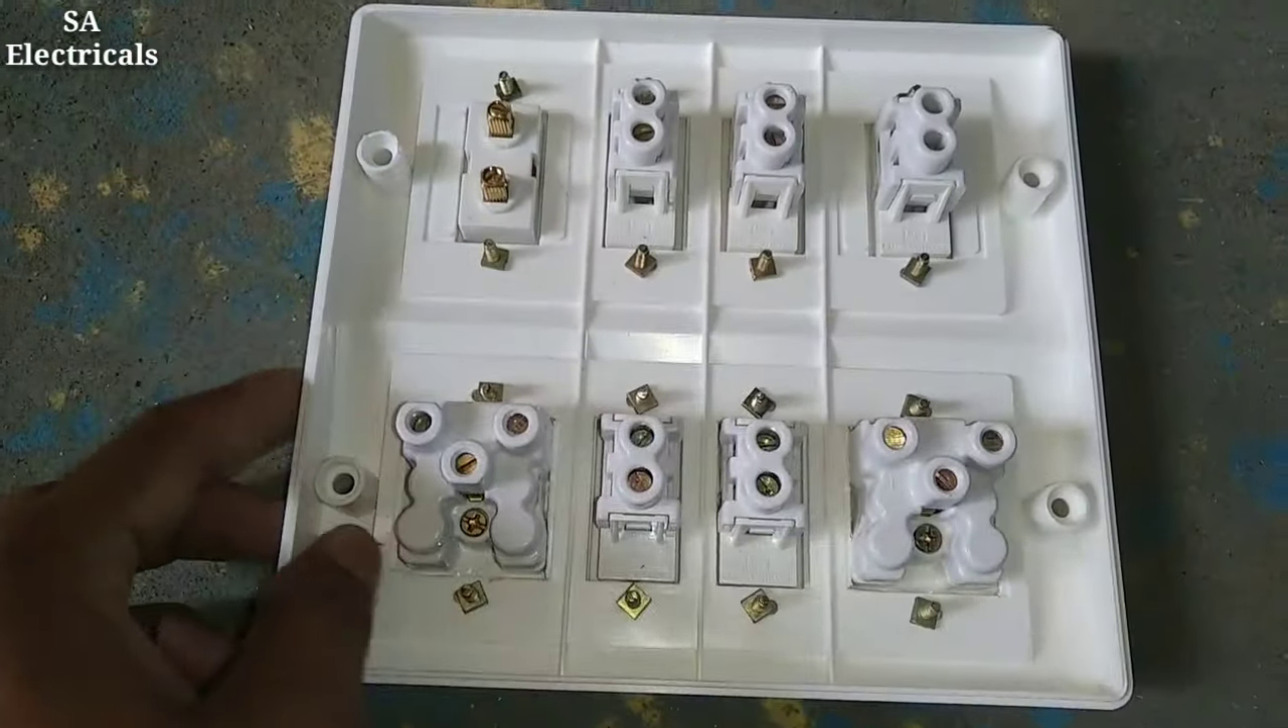यह हमारा बोर्ड है जिसमें हमारा स्वीच और इंडिकेटर और सॉकेट हमारा फिटिंग हो चुका है।